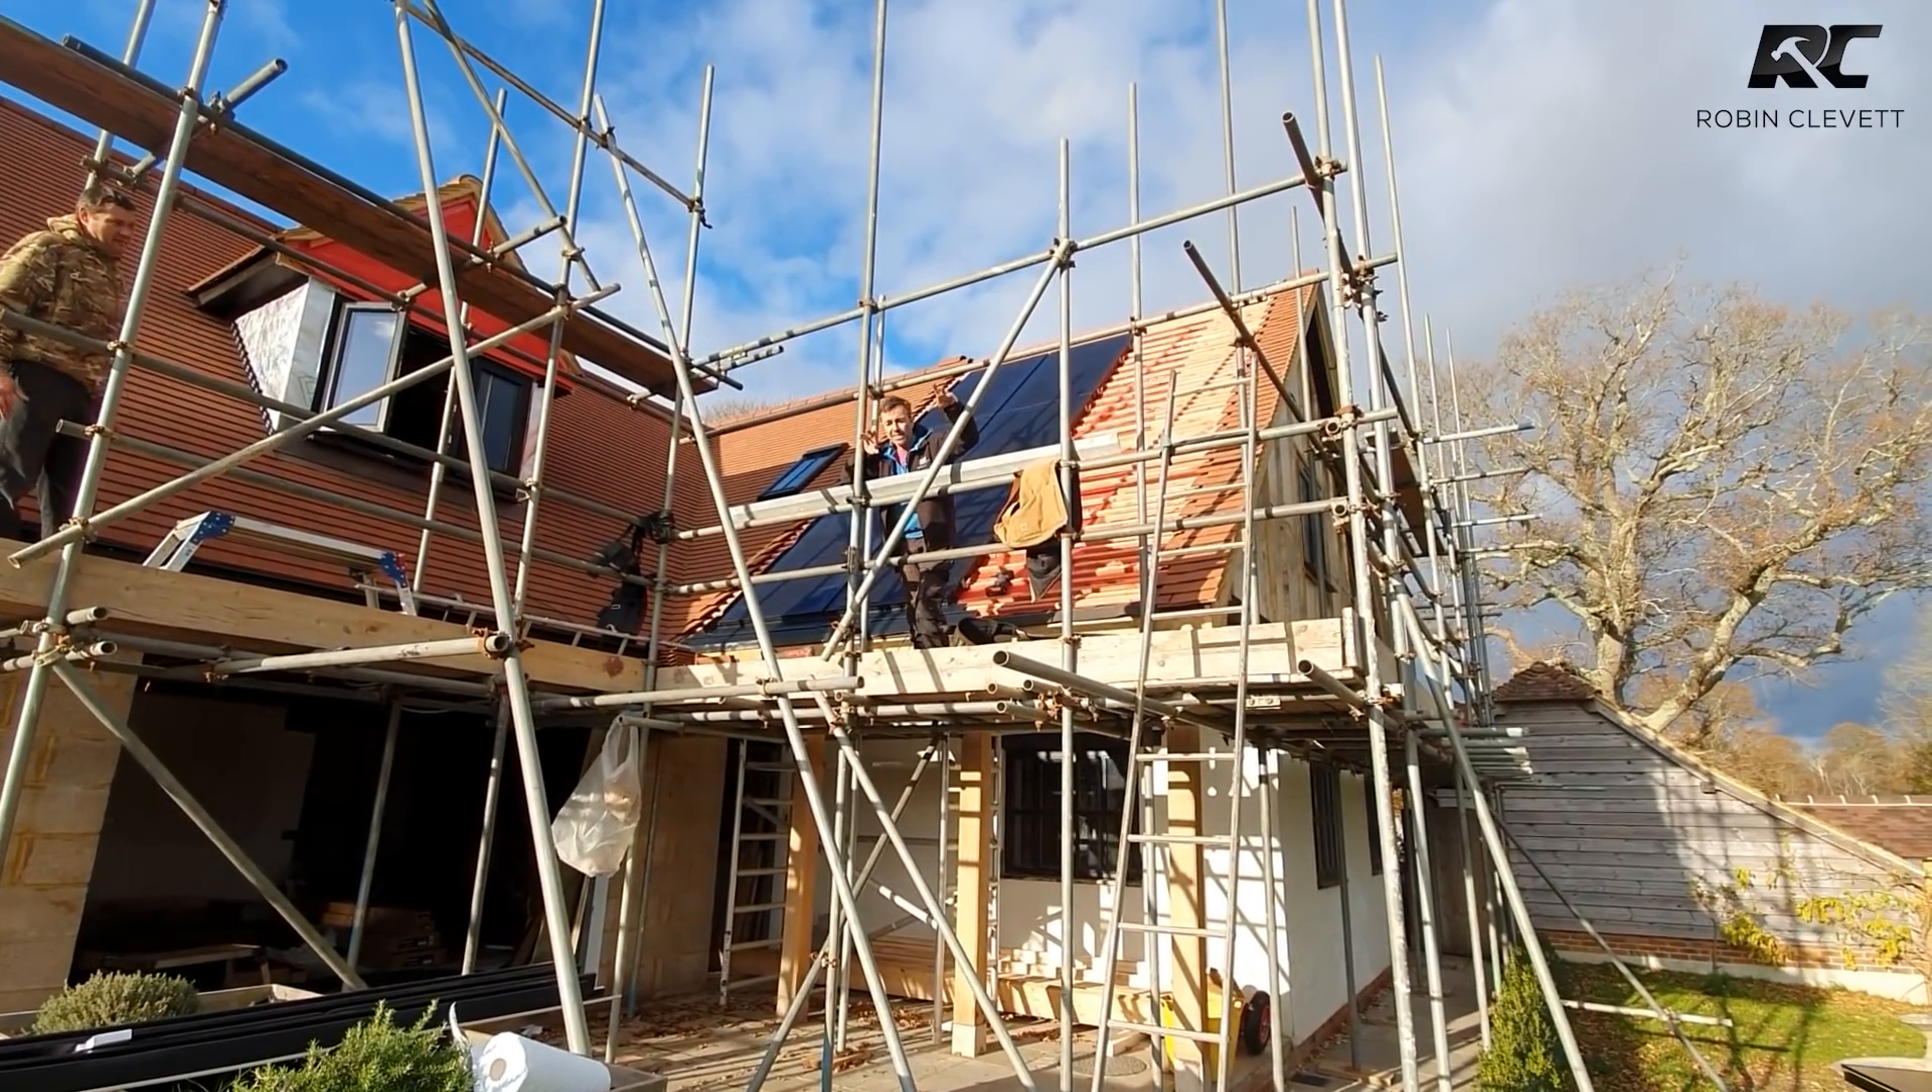So we've got some of the solar in now.